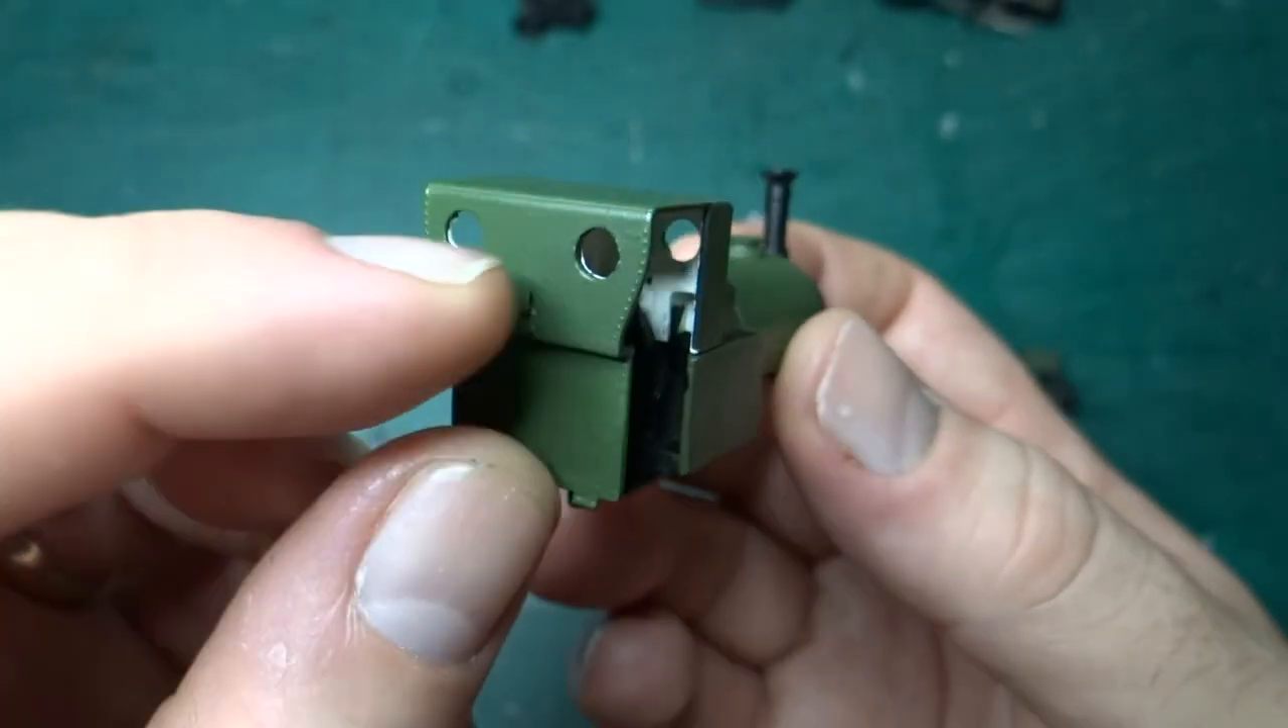So the windows look a bit rough at the moment, but they've not got their, um, turned brass surrounds, um, in yet and that kind of thing.